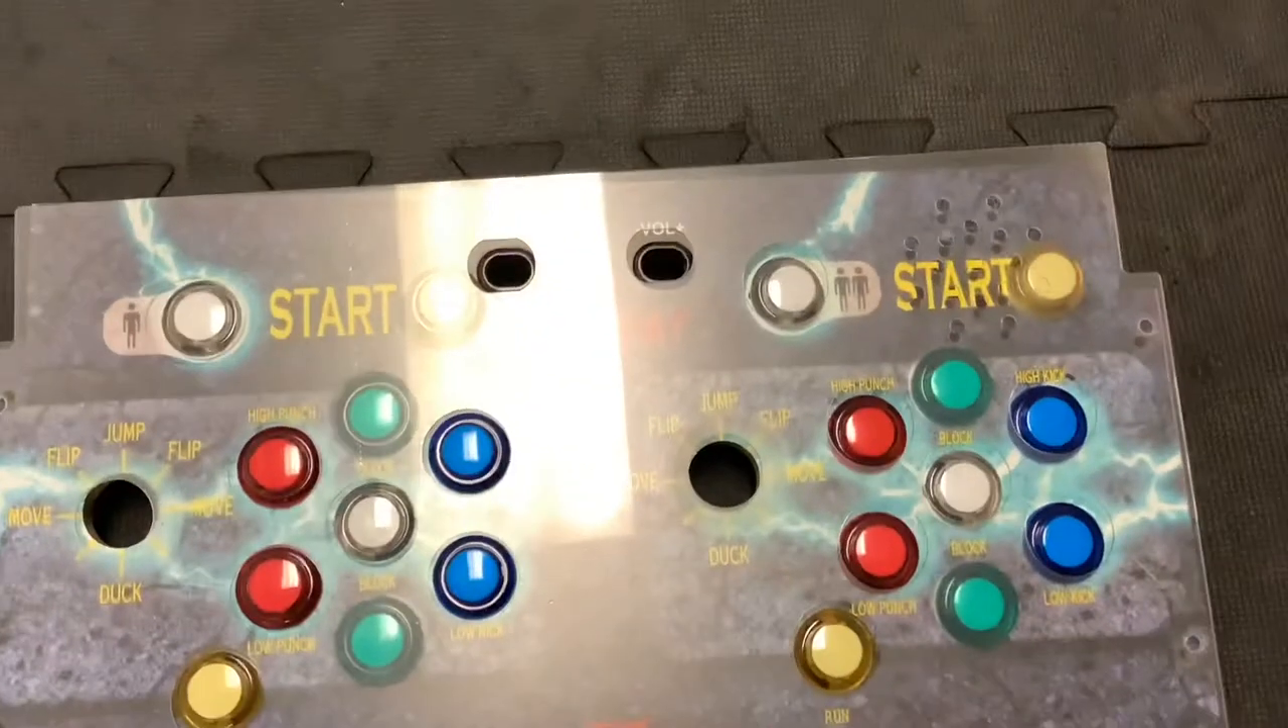Here is the board with all the buttons now installed in it.